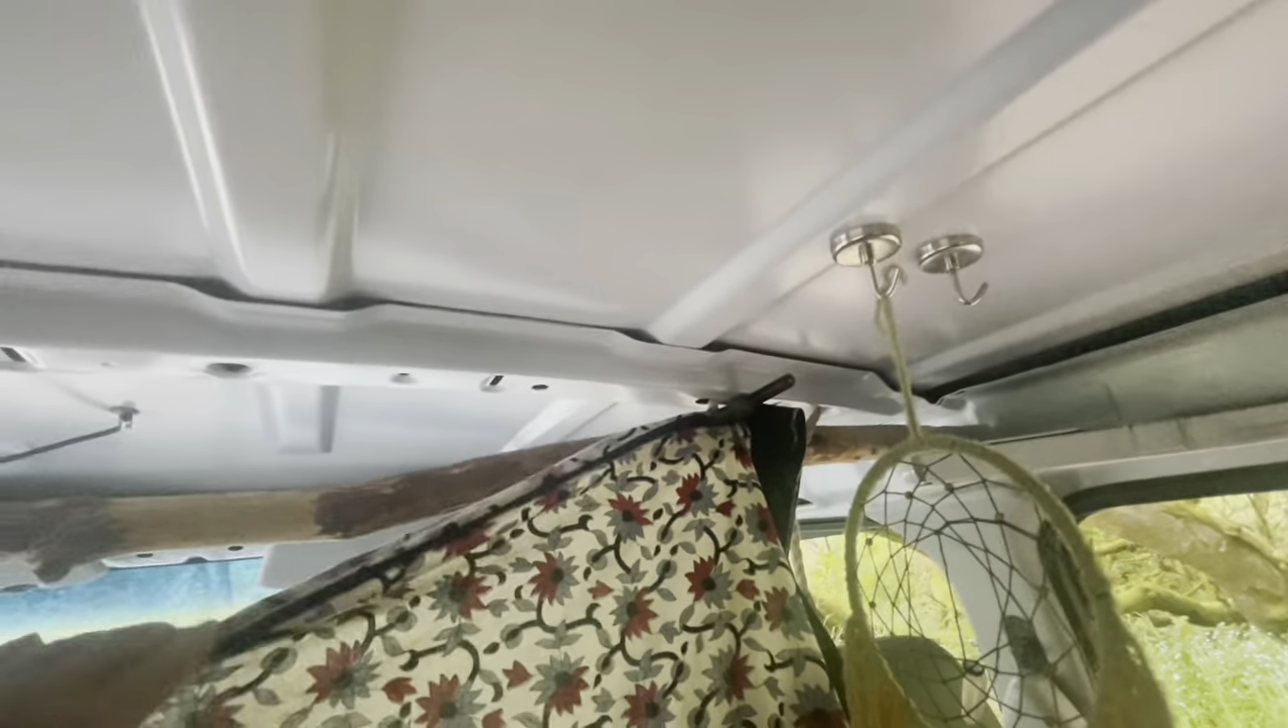Now, I have not been able to put up the walls yet or the ceiling.